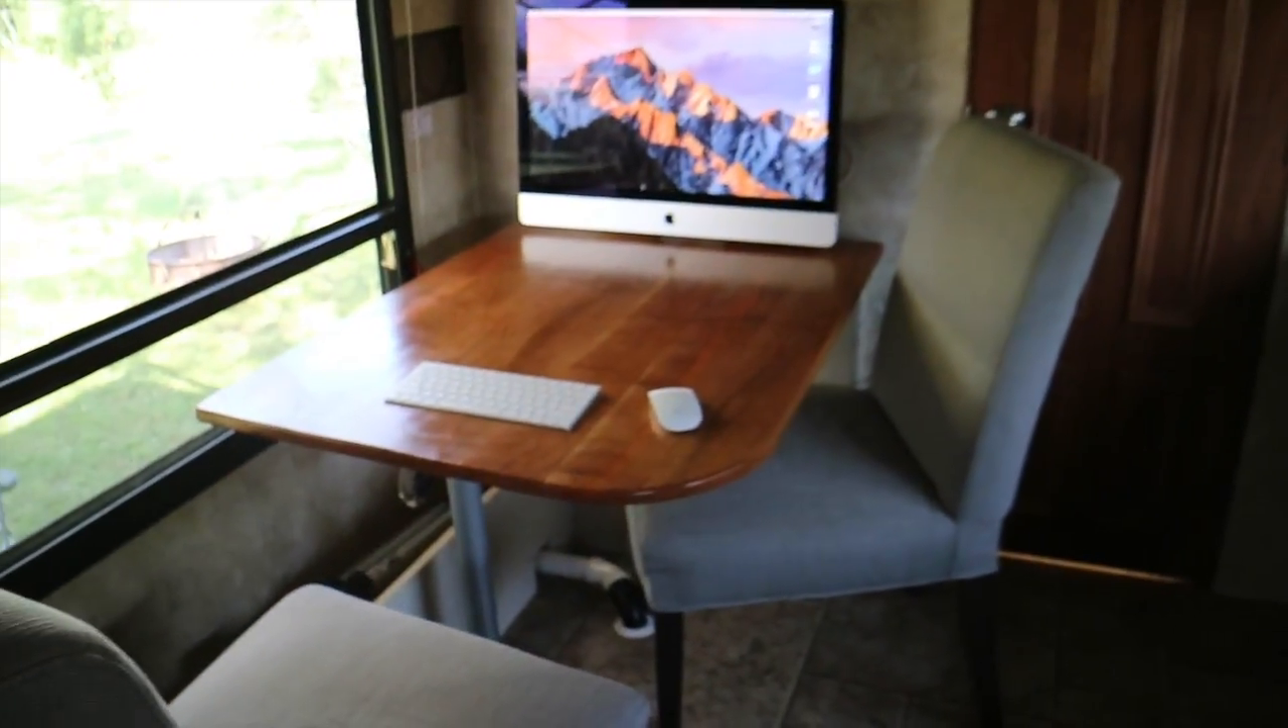I got the new tabletop installed for our trip here.